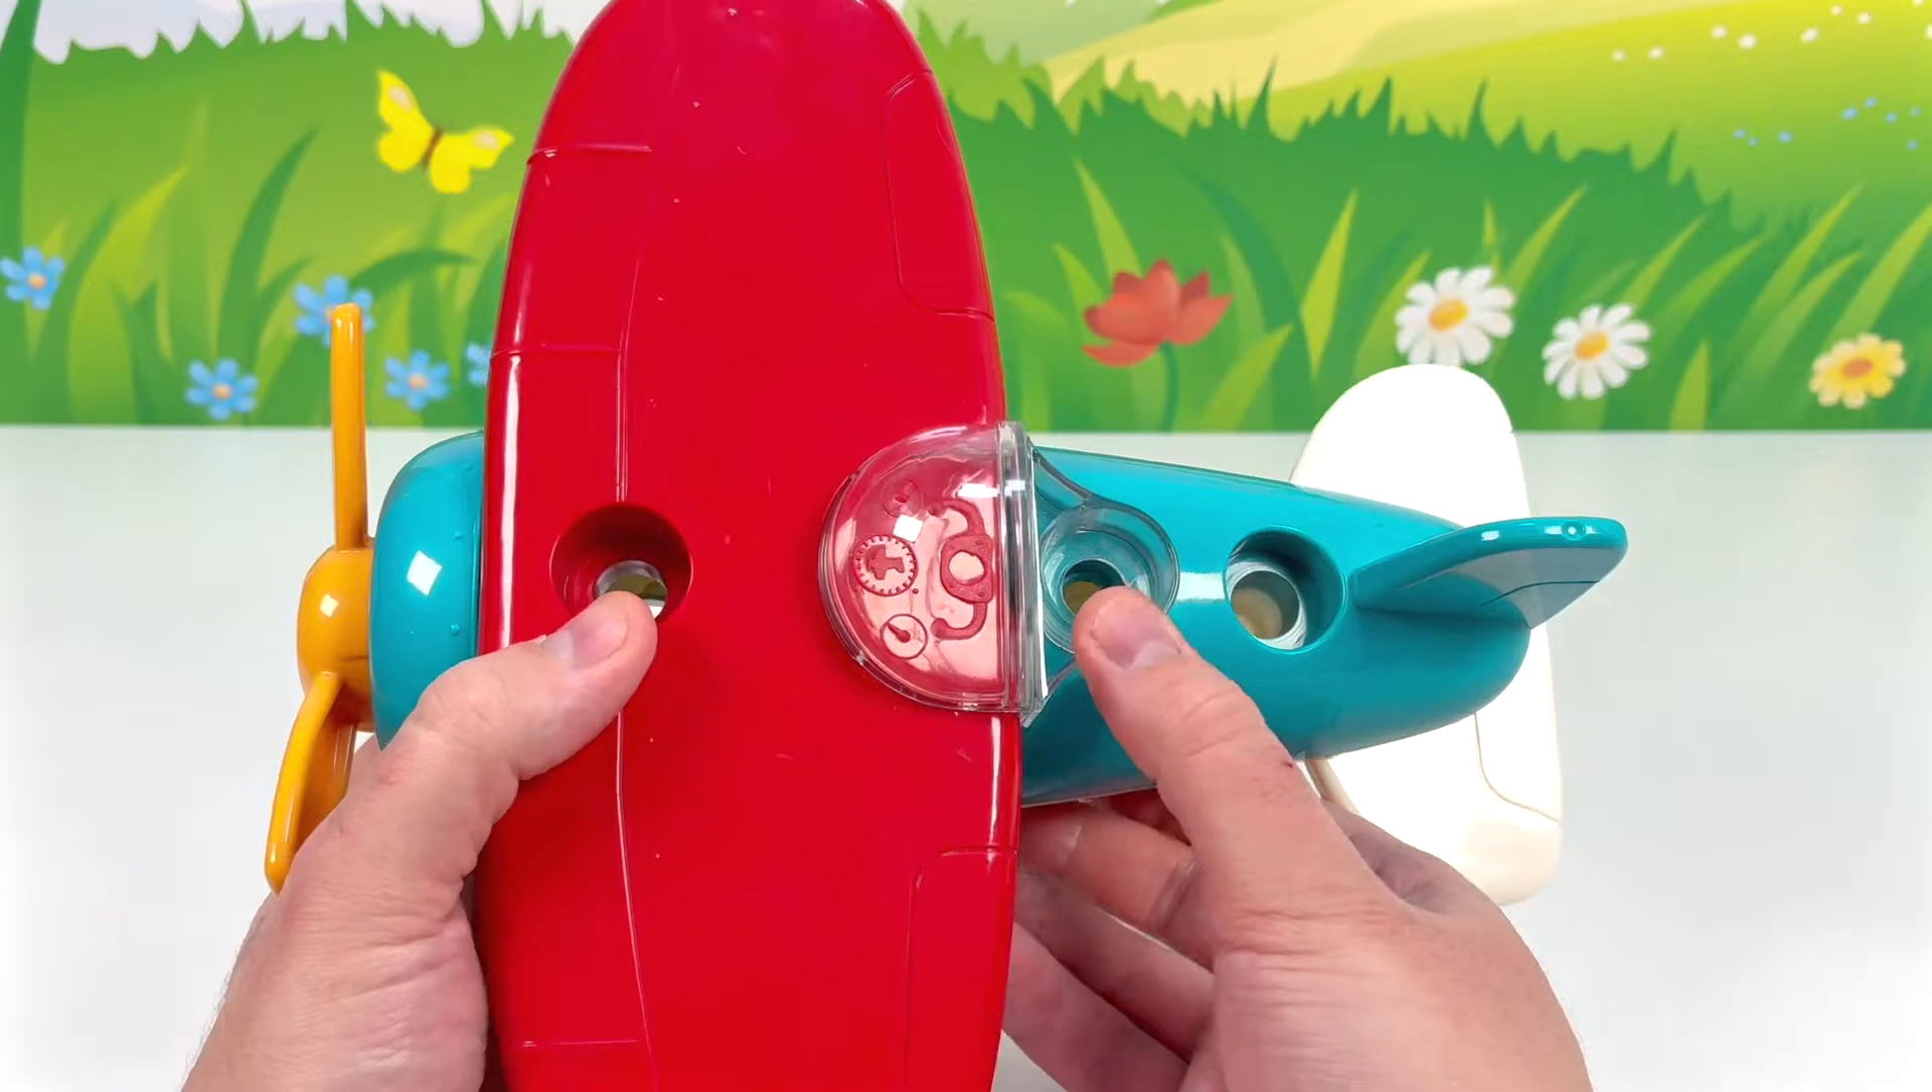Now let's add the cockpit to our toy airplane. Perfect fit.